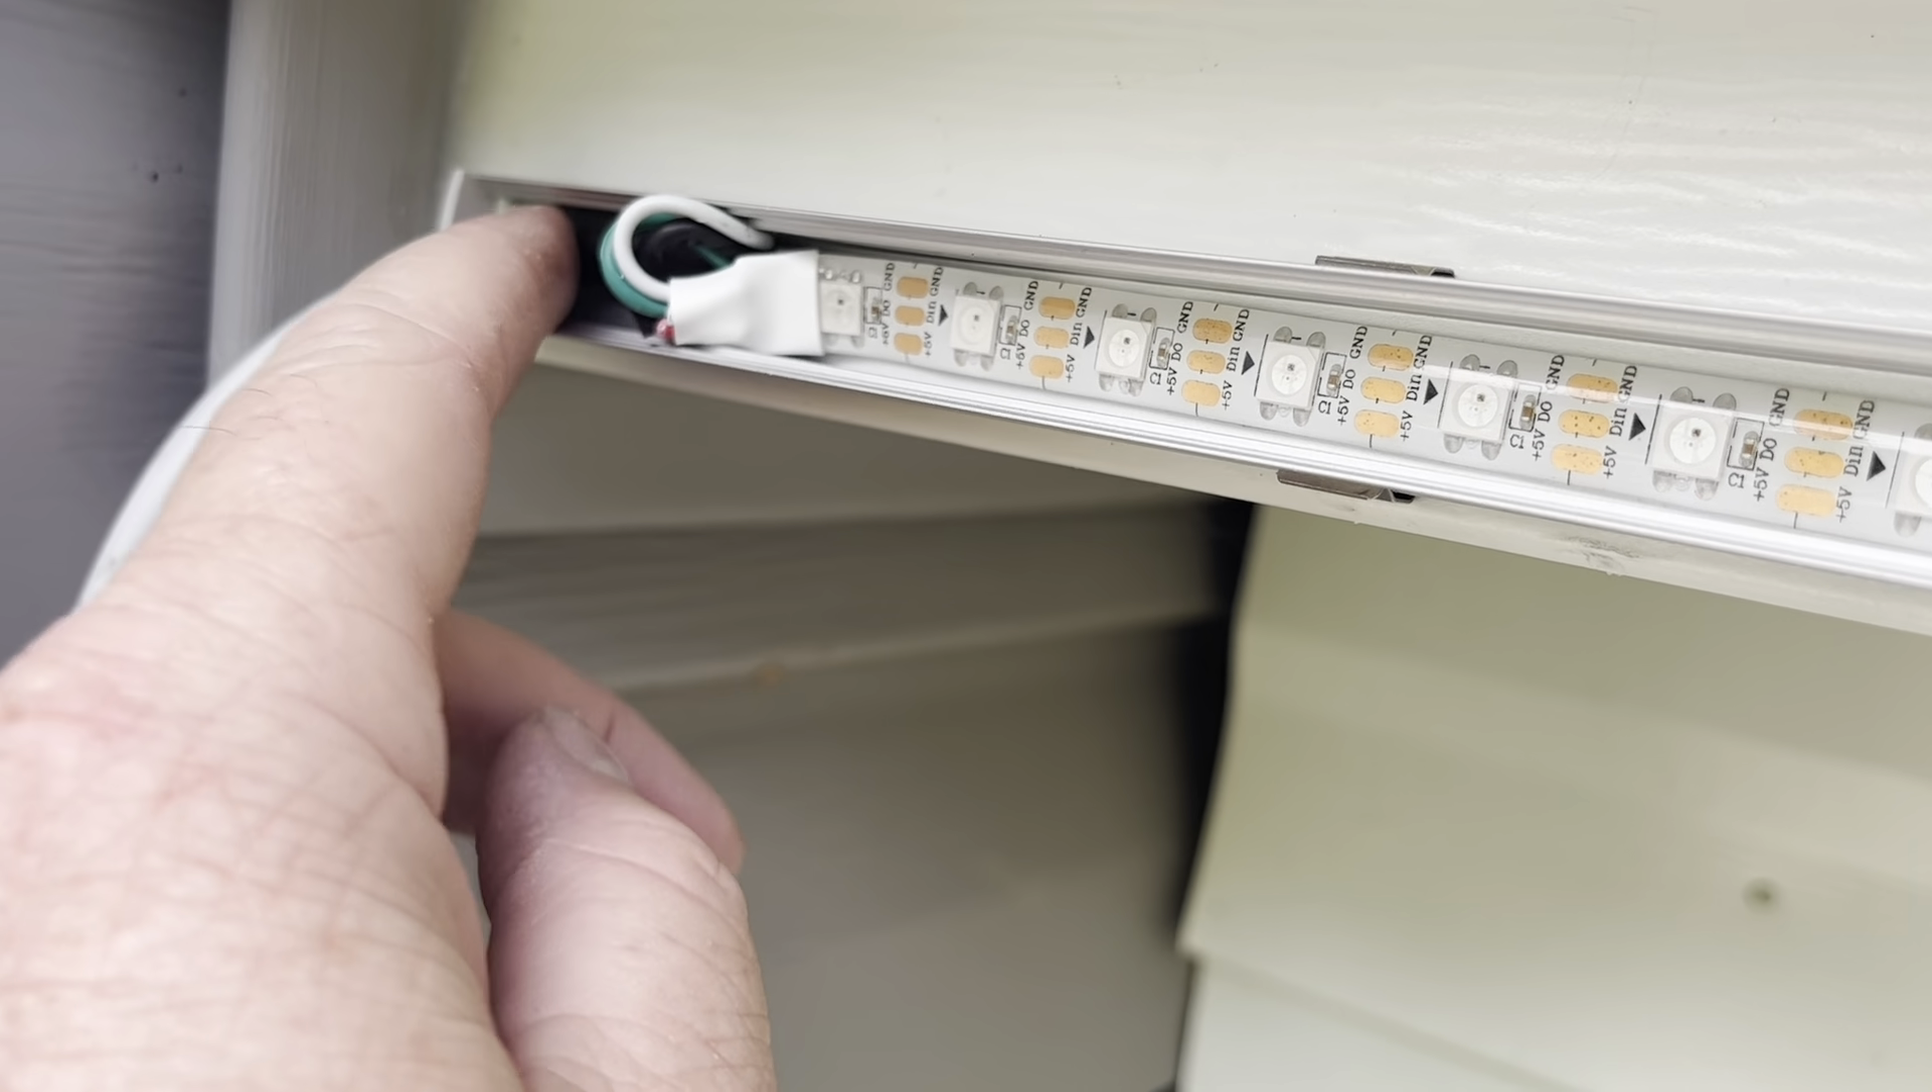And I just started laying in the LEDs, it's got this adhesive strip right here.